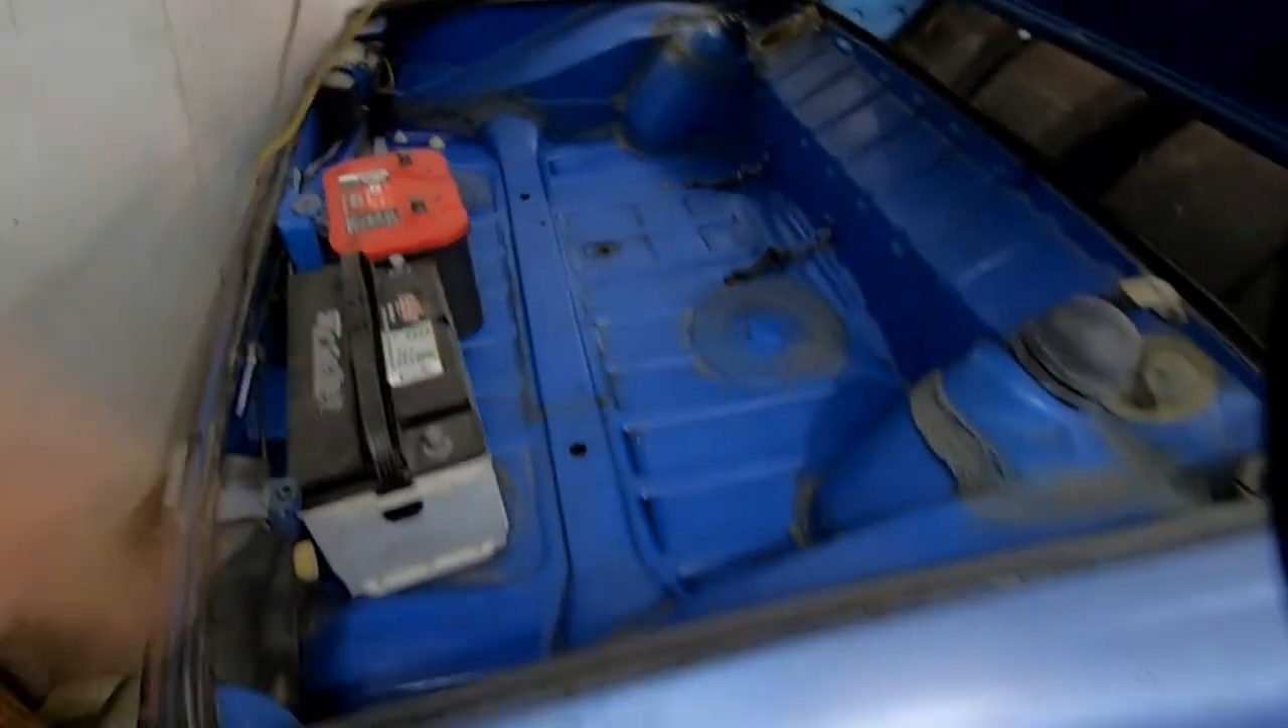Now I added the batteries in the back for ballast to try and simulate tools and such that is going to be back there.